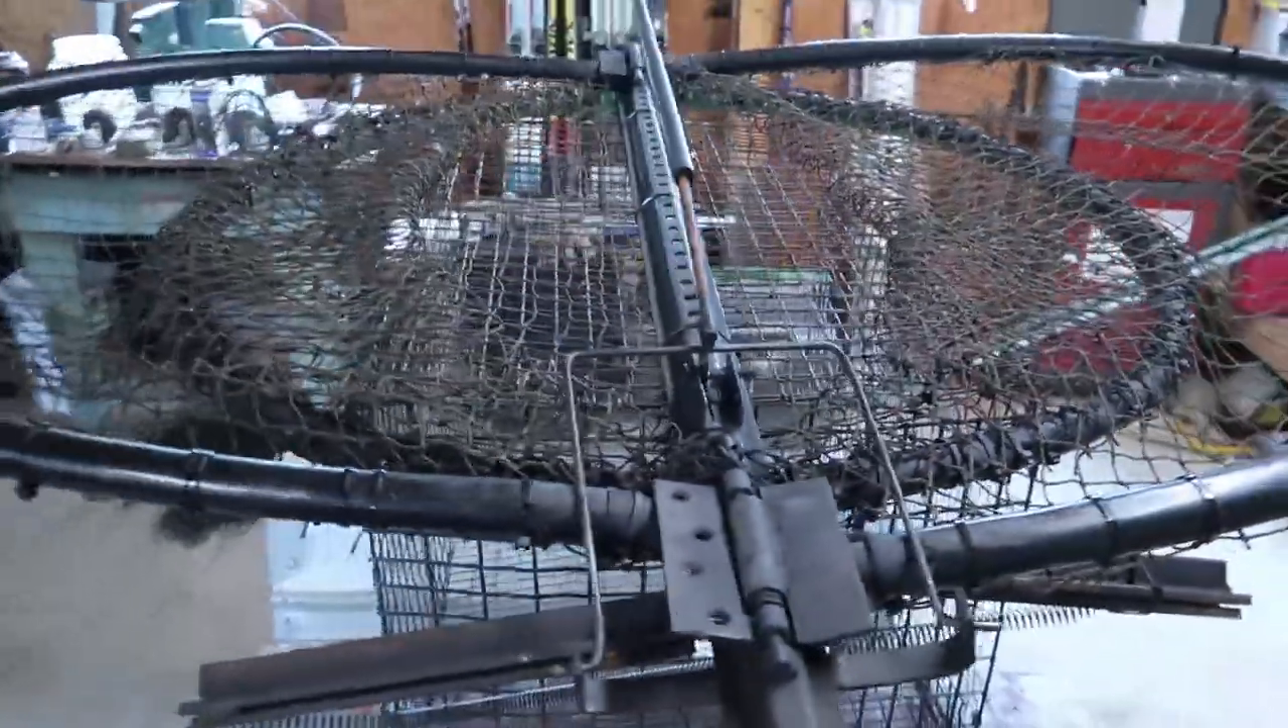So this trap is all set I got the new netting on.